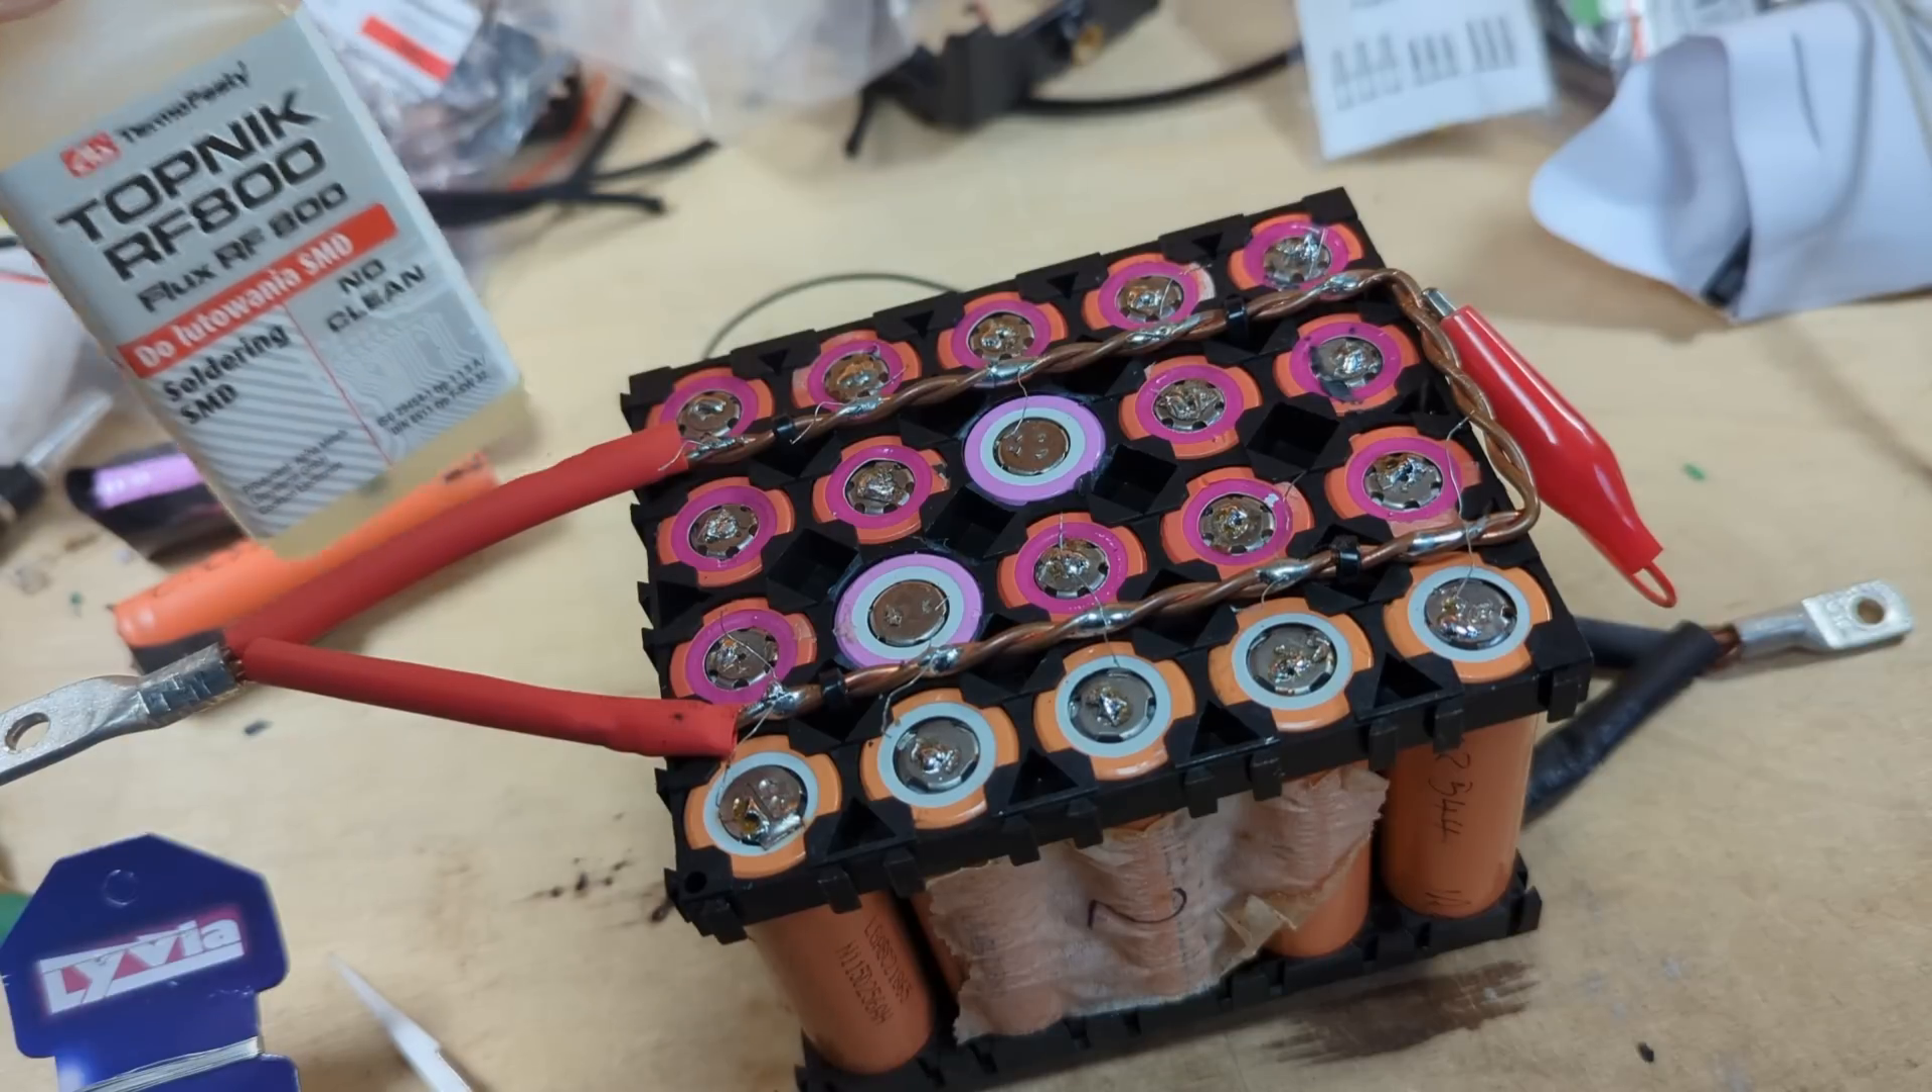I've got my cells in place.